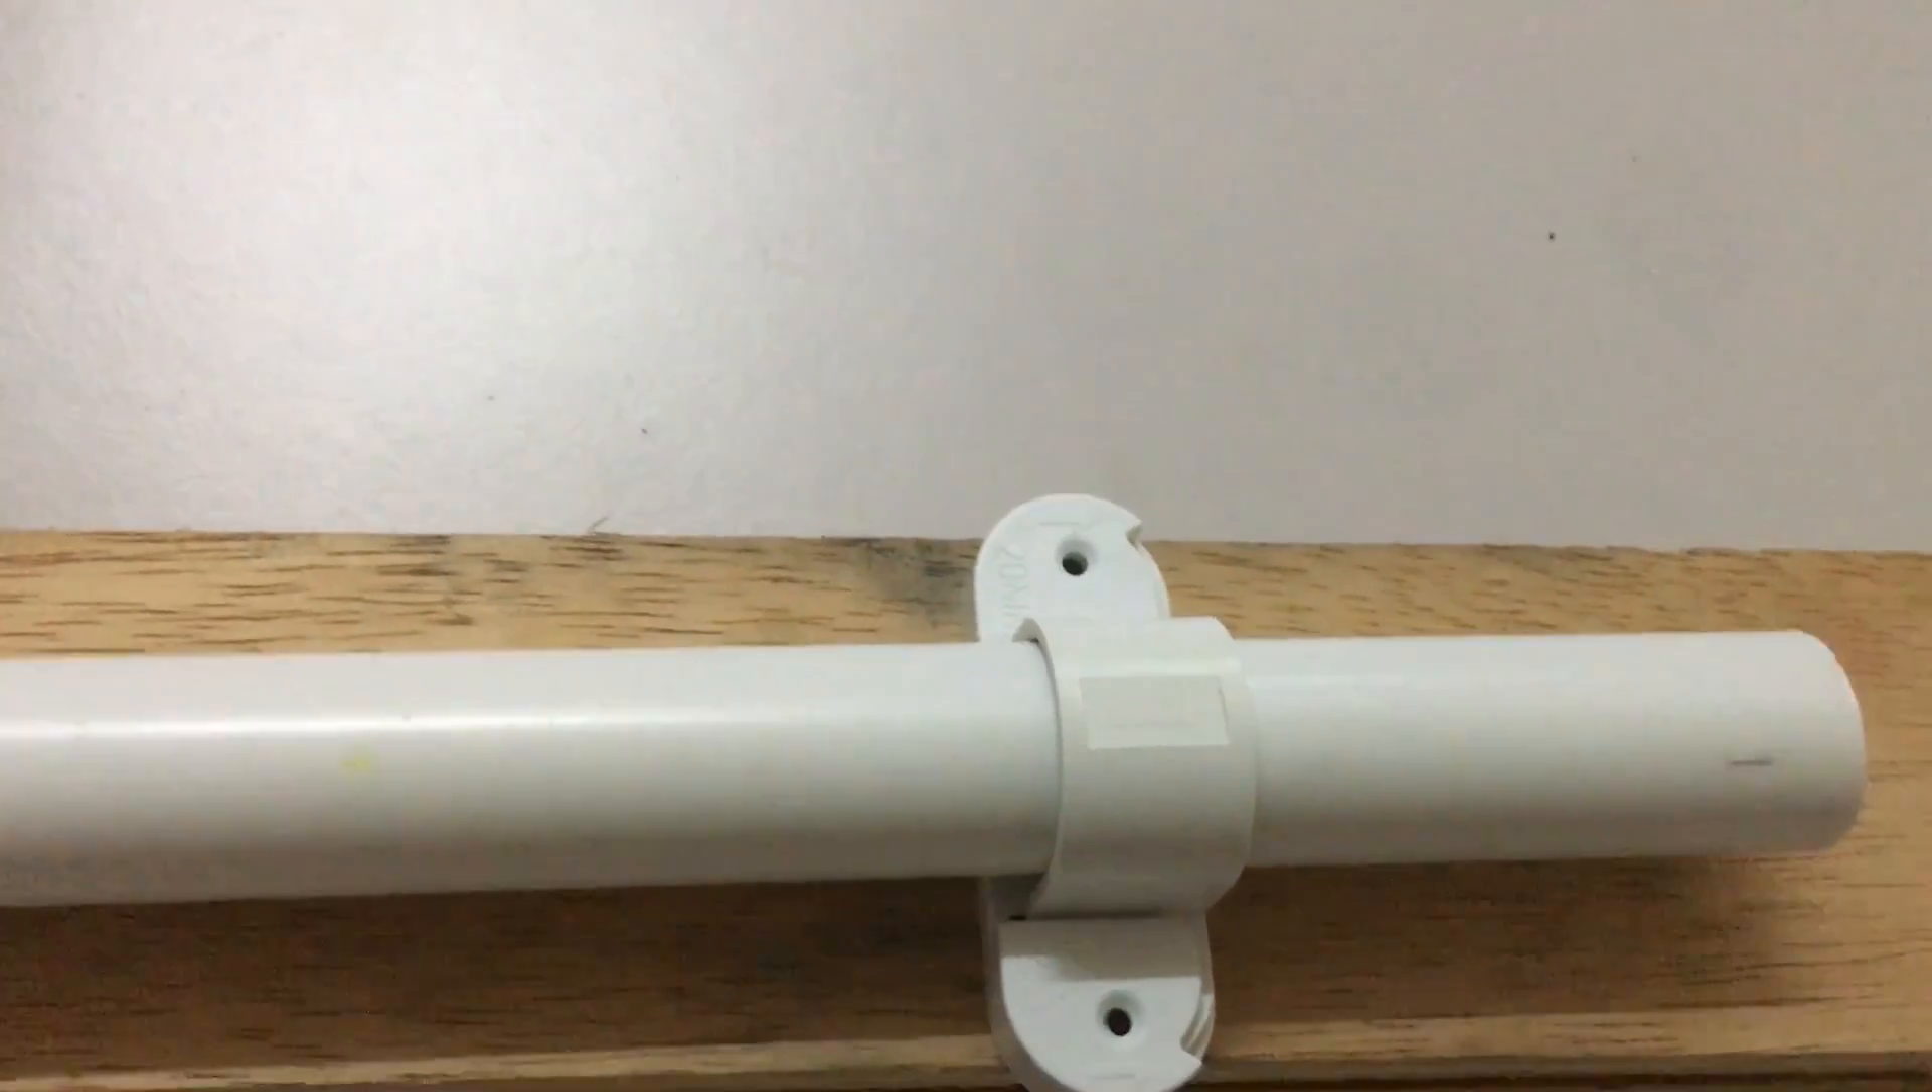And now slot the clip inside the saddle bar and now it sits perfectly fine with the saddle bar here.